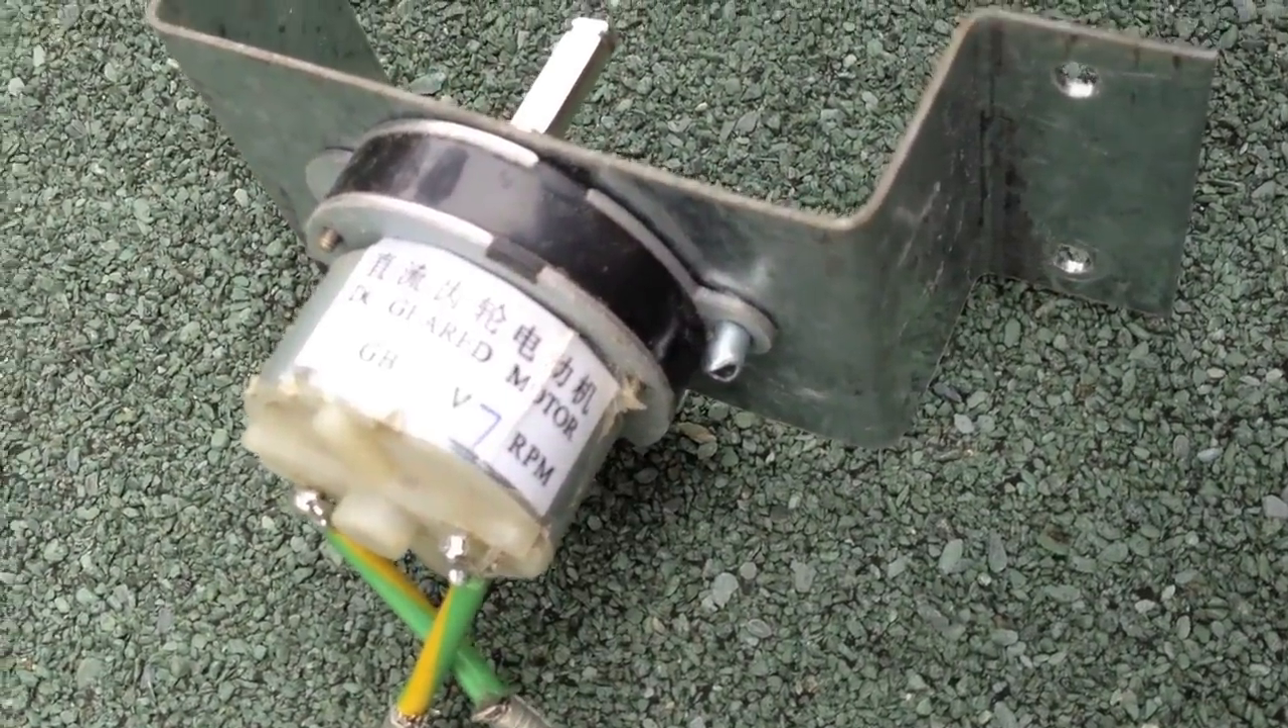Okay so as you see we've attached the motor to the bracket.